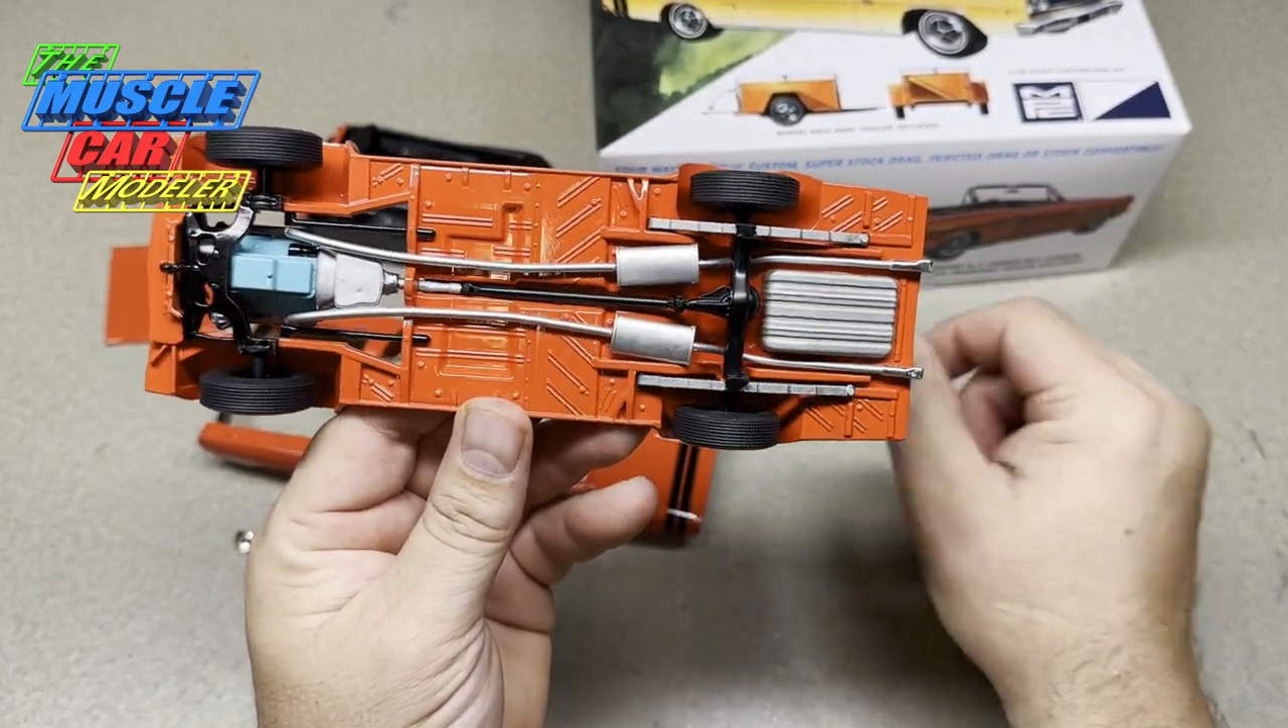I drilled out all the exhaust holes and mounted the exhaust.